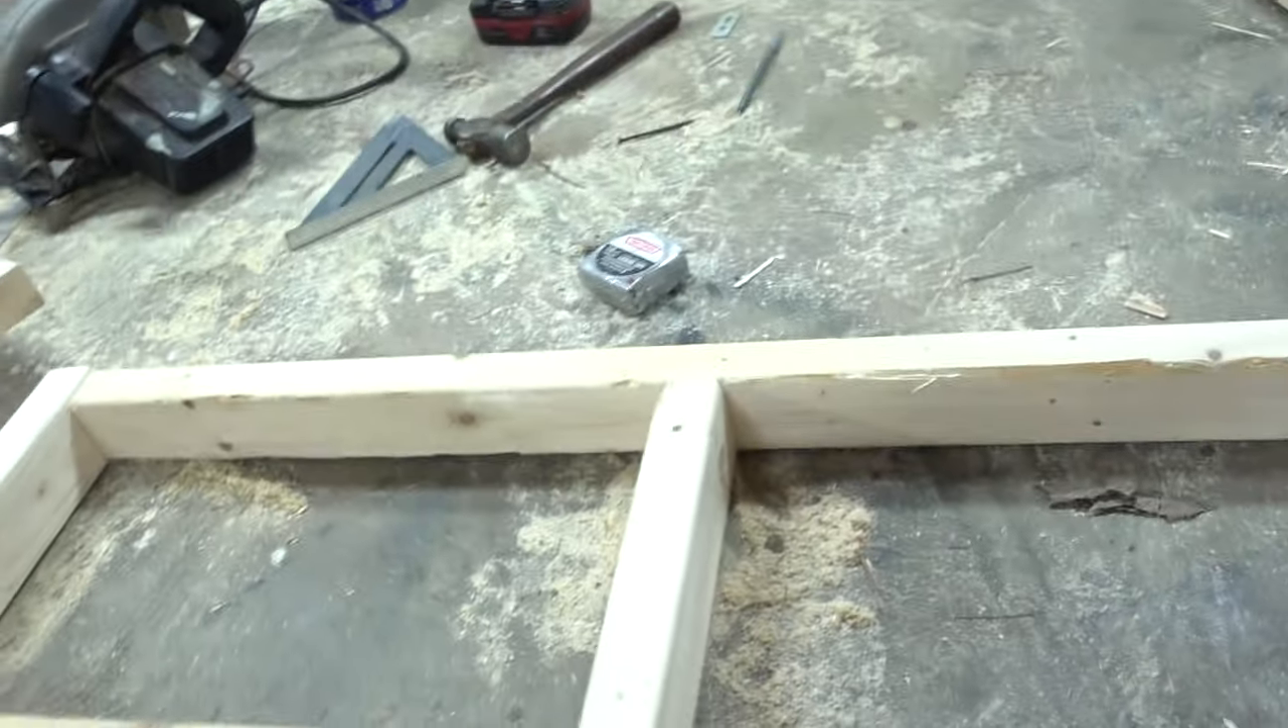I also added this cross brace in.